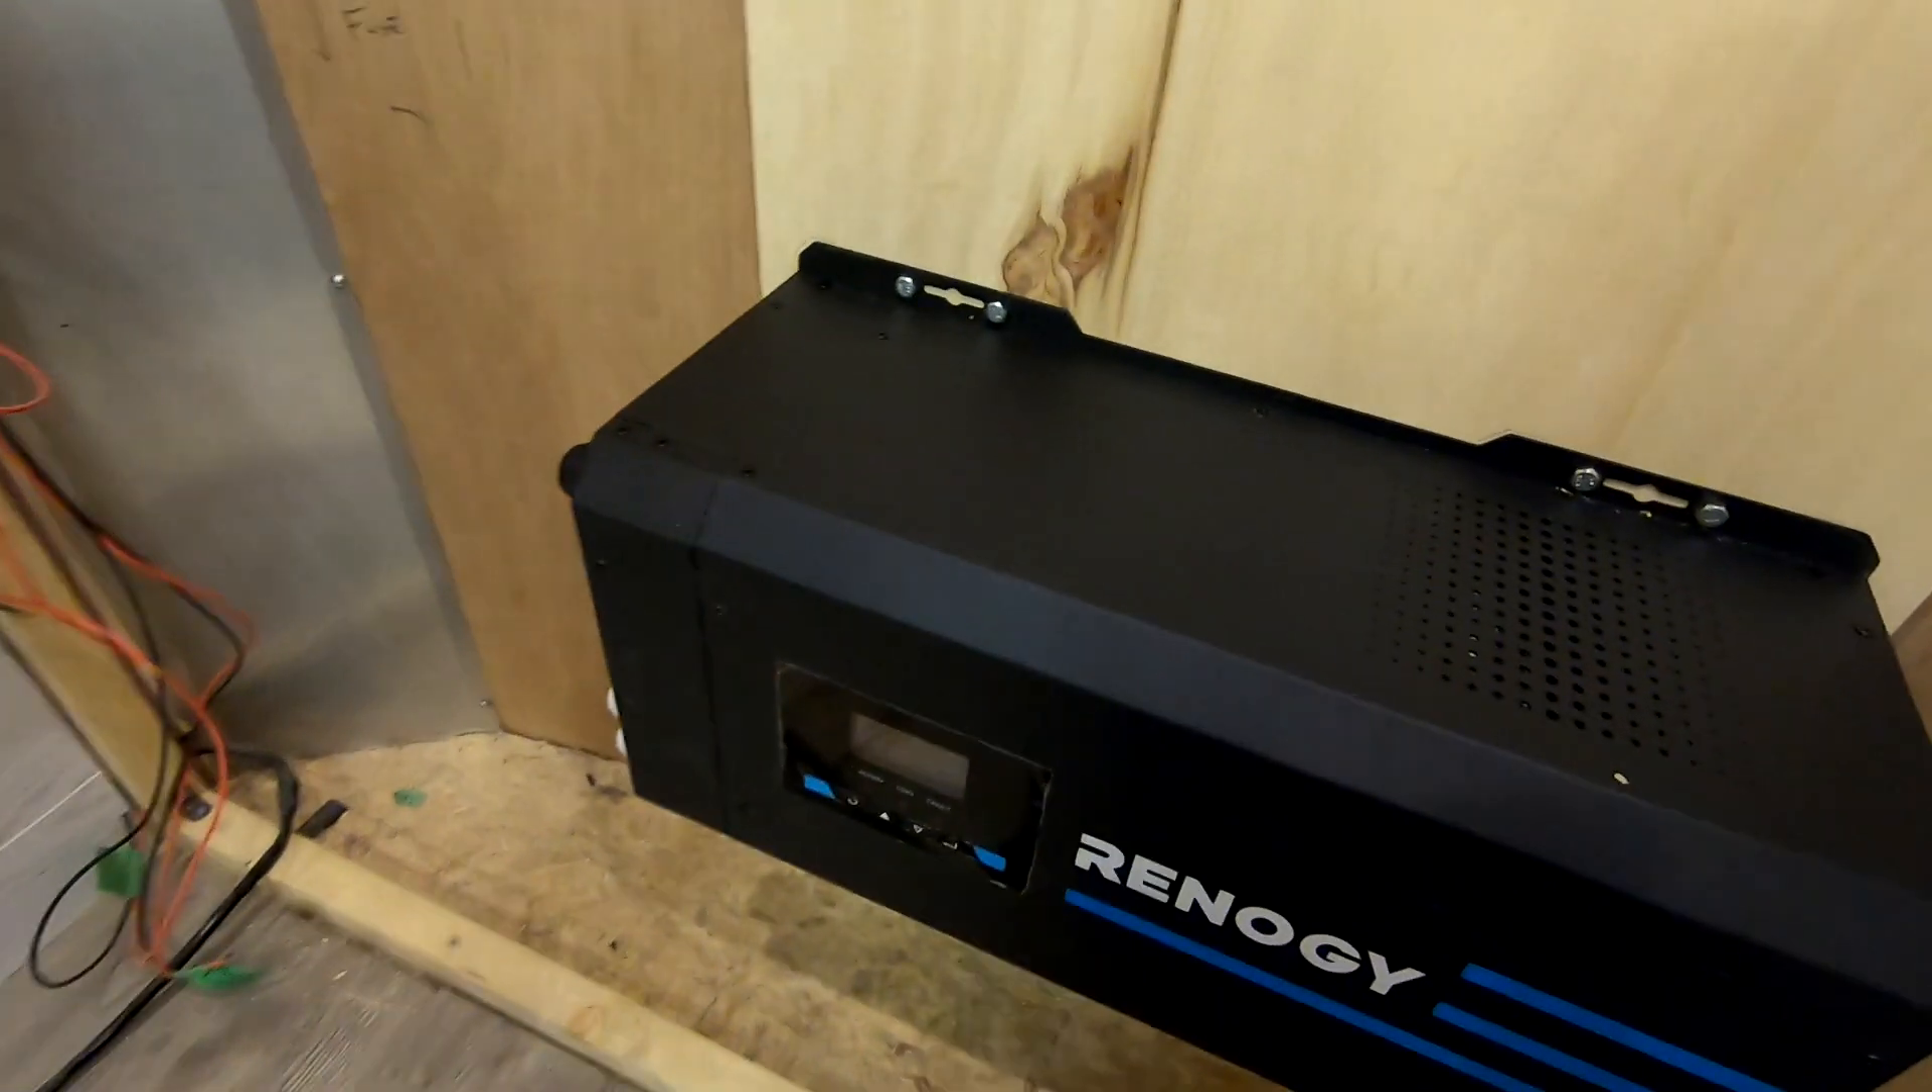Okay so that's the inverter installed. It's now freestanding.